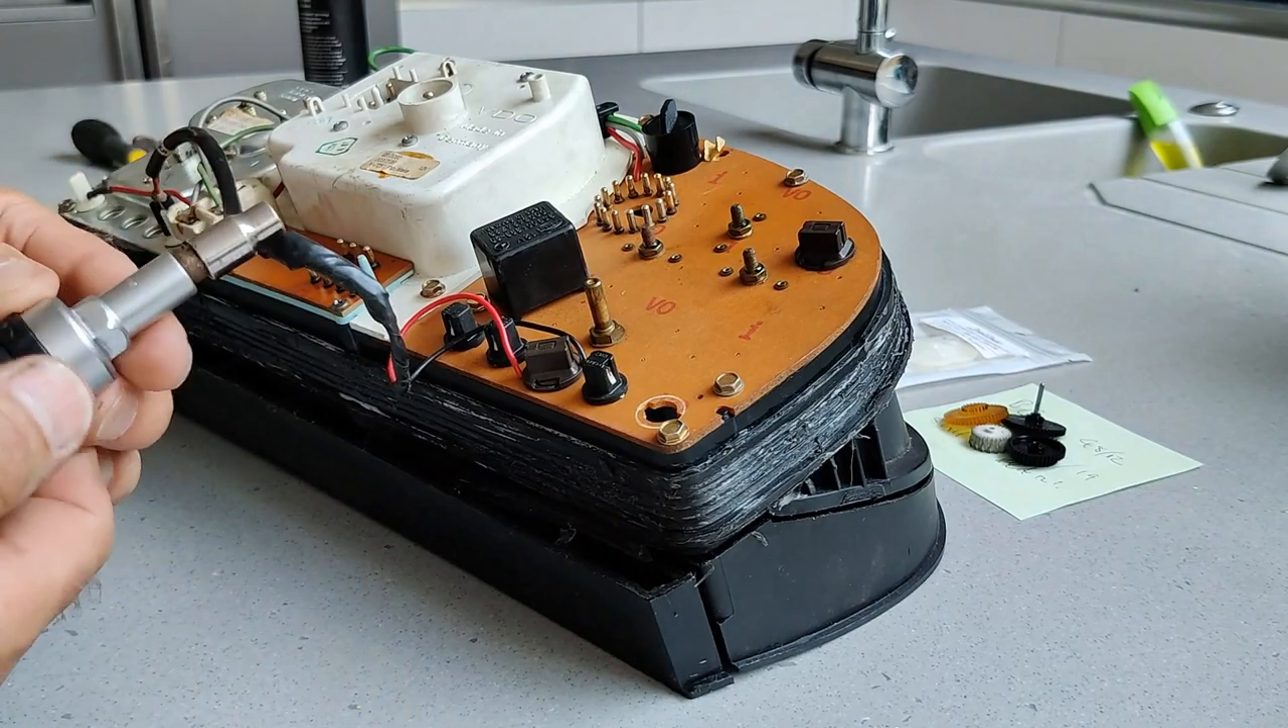Okay so here's the cluster out.